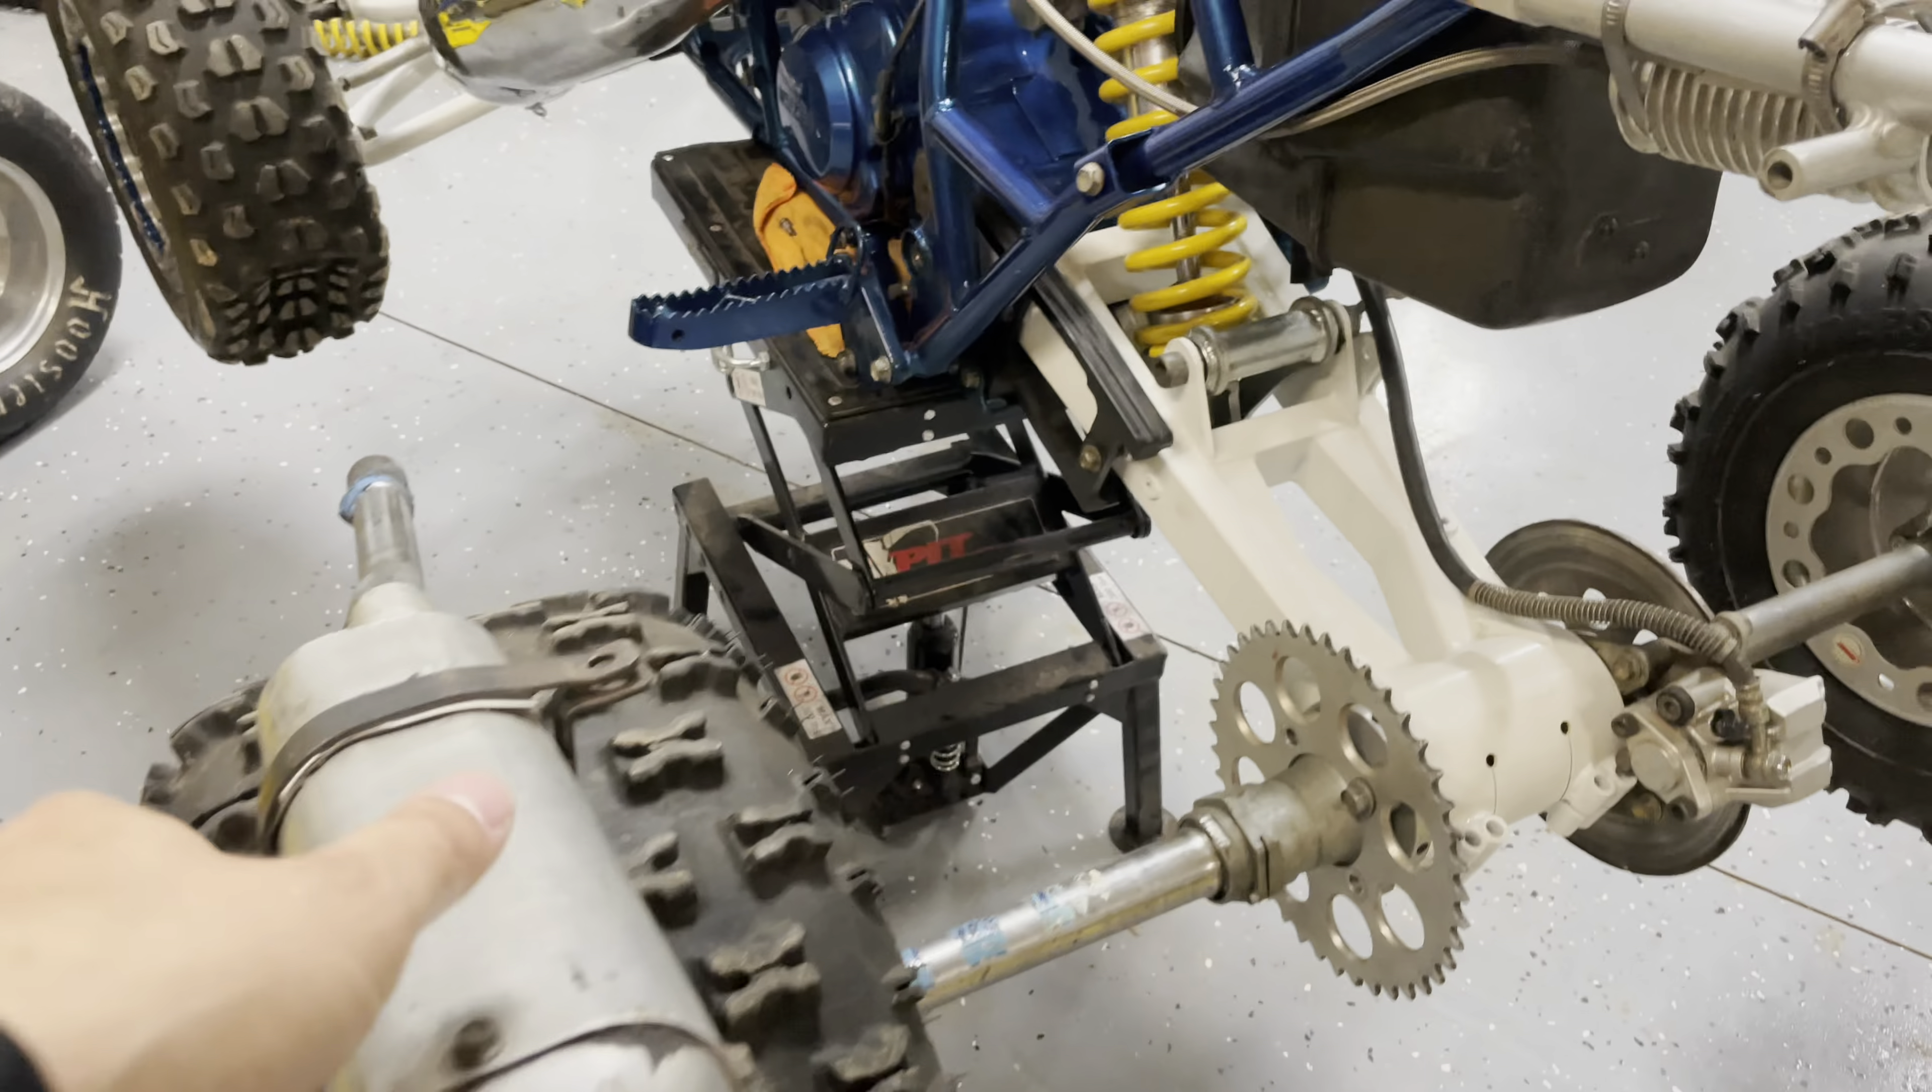I've got to put the silencer on.